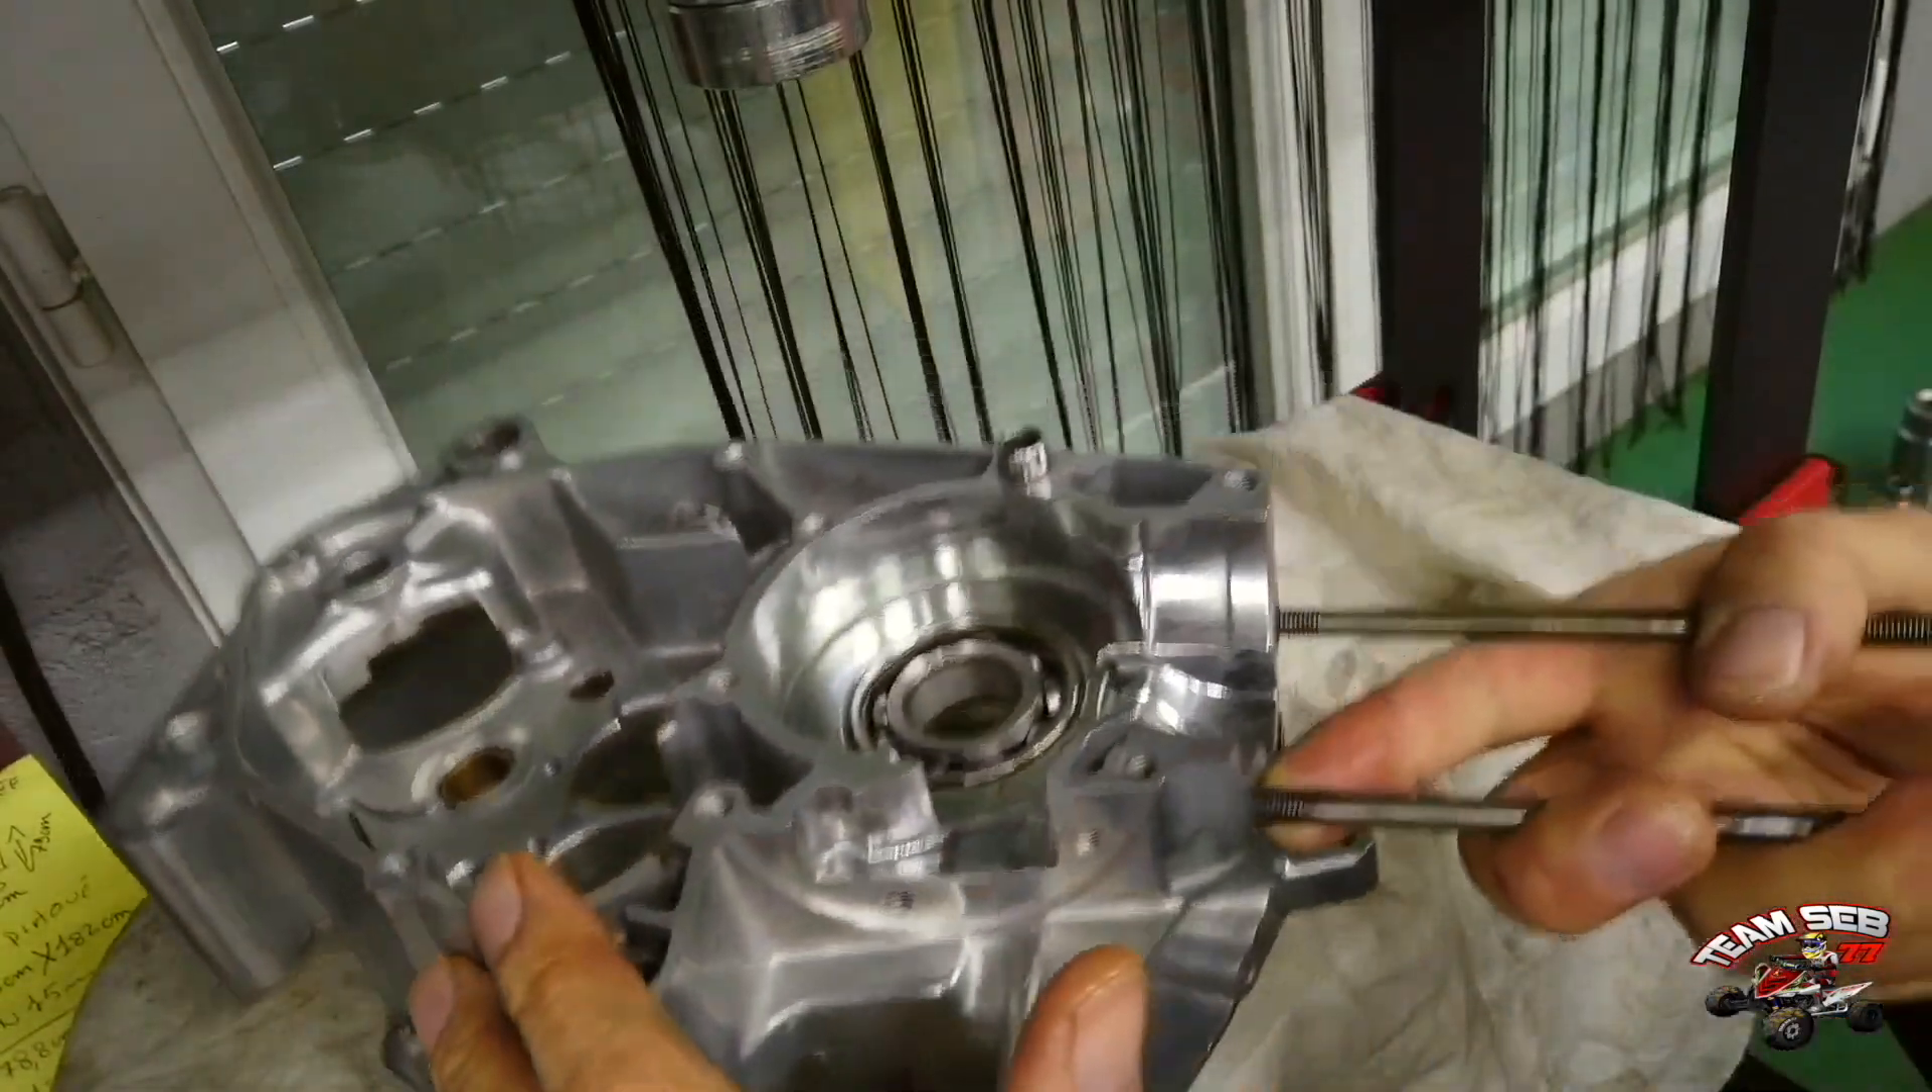Voilà, notre deuxième roulement est installé.